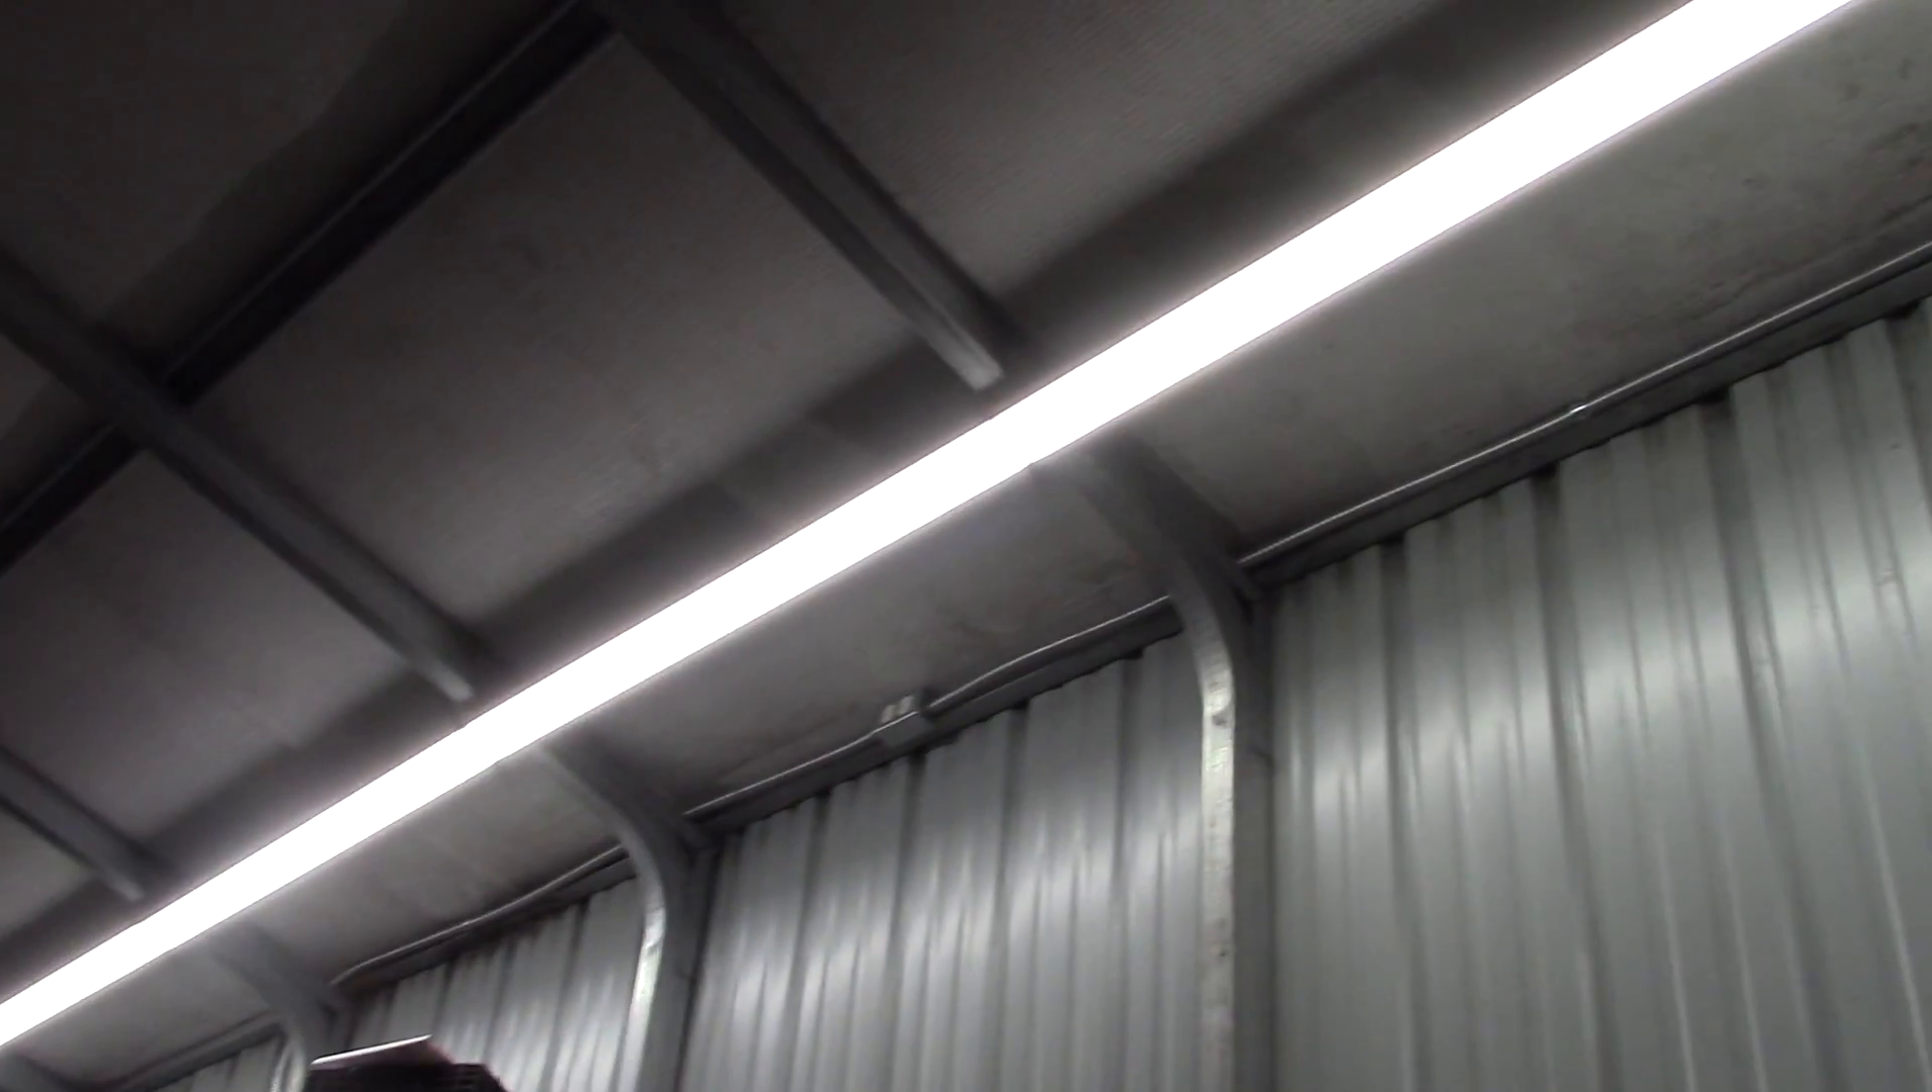He came over and helped me finish up the electric and put some lights up on this side of the building. I've got five more for the other side.